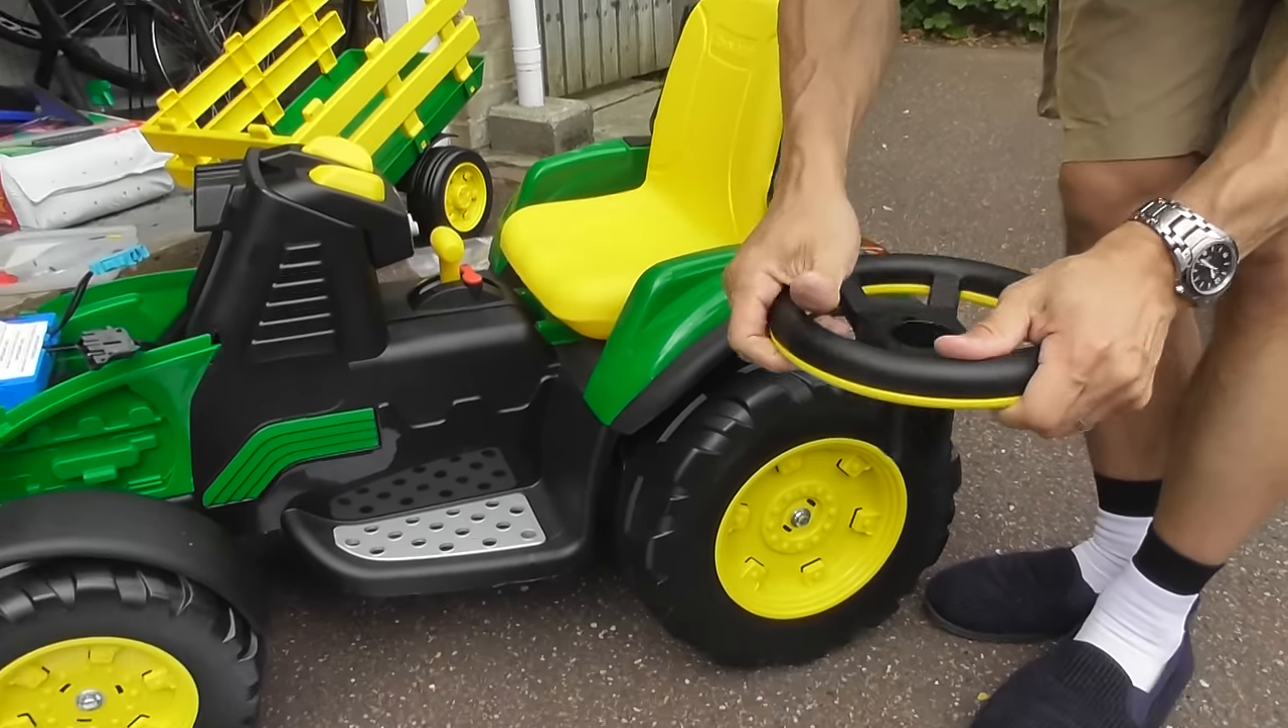Okay so steering wheel's put together.